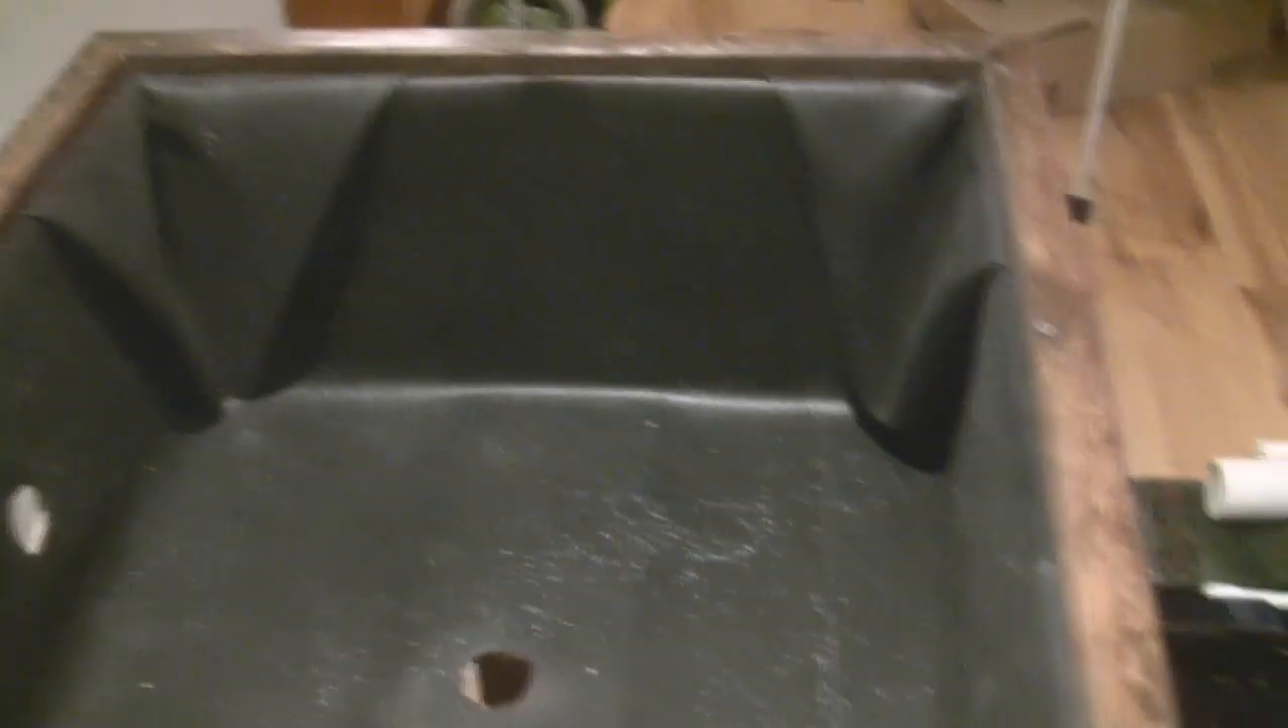As you can see the rubber liner is on the inside.